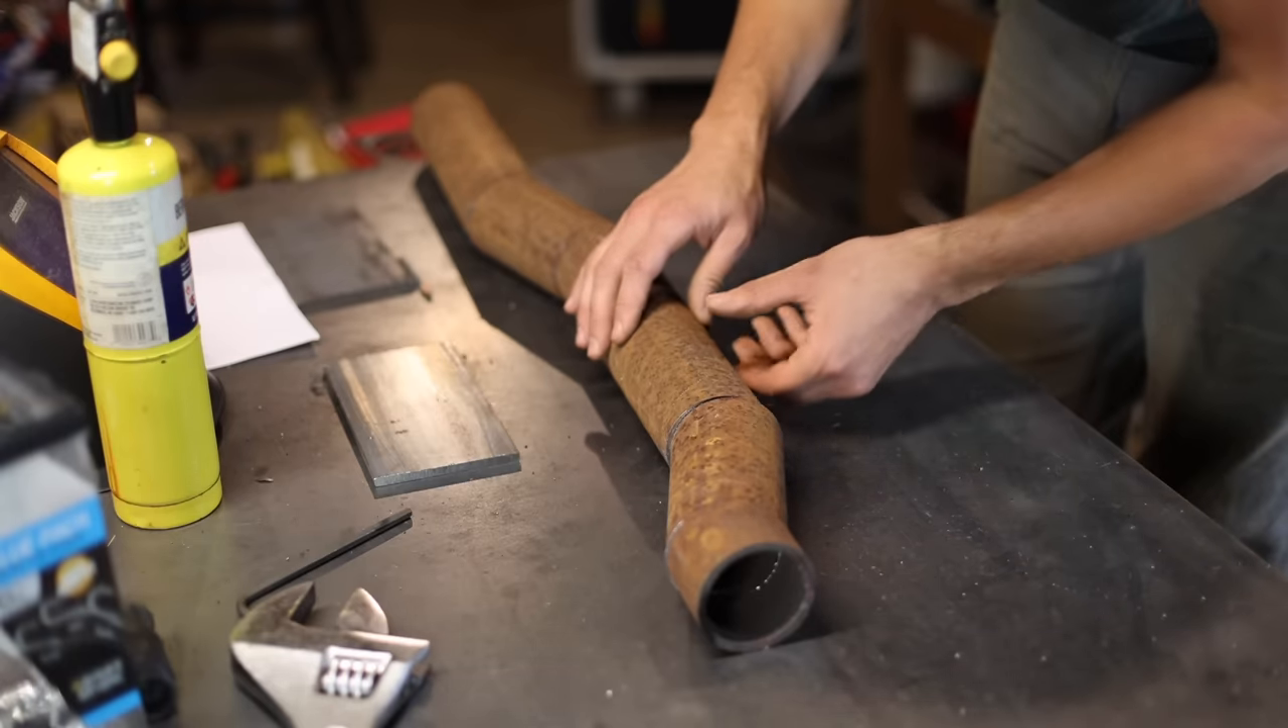I still have to weld it together, but I have a bunch of segments here.